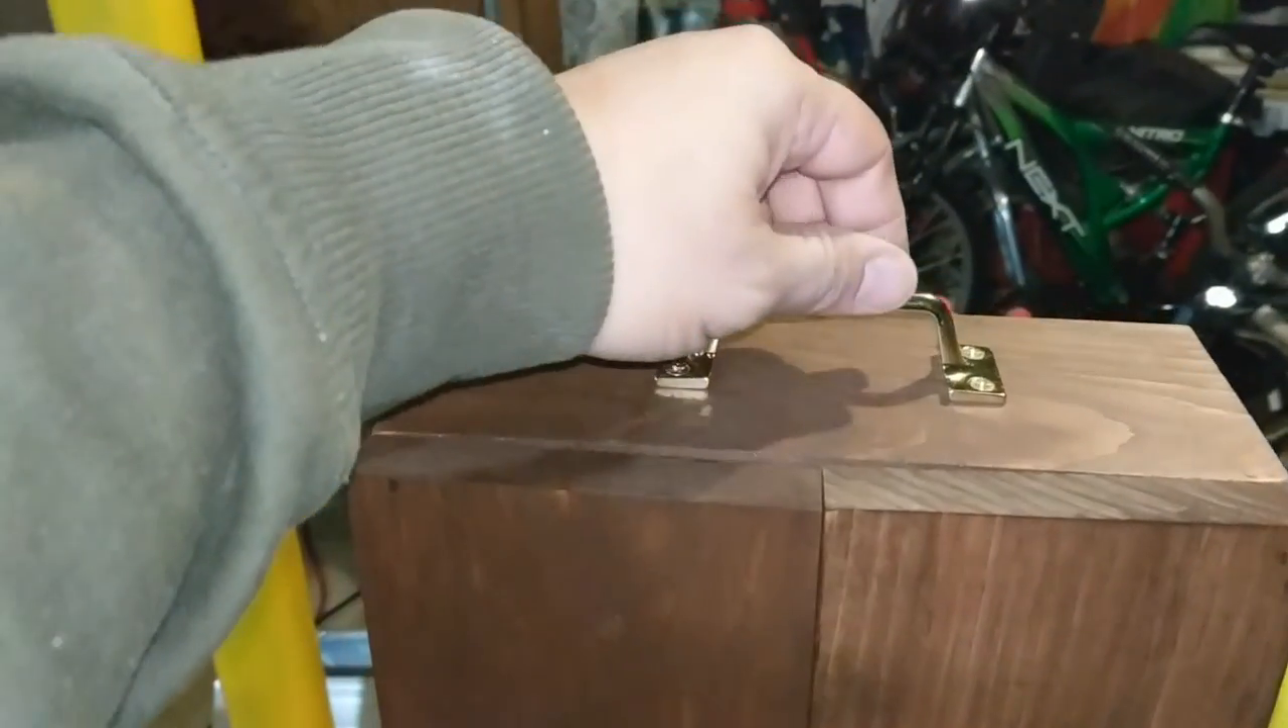My first ever wine bottle and glass holder complete handles on and handle works.